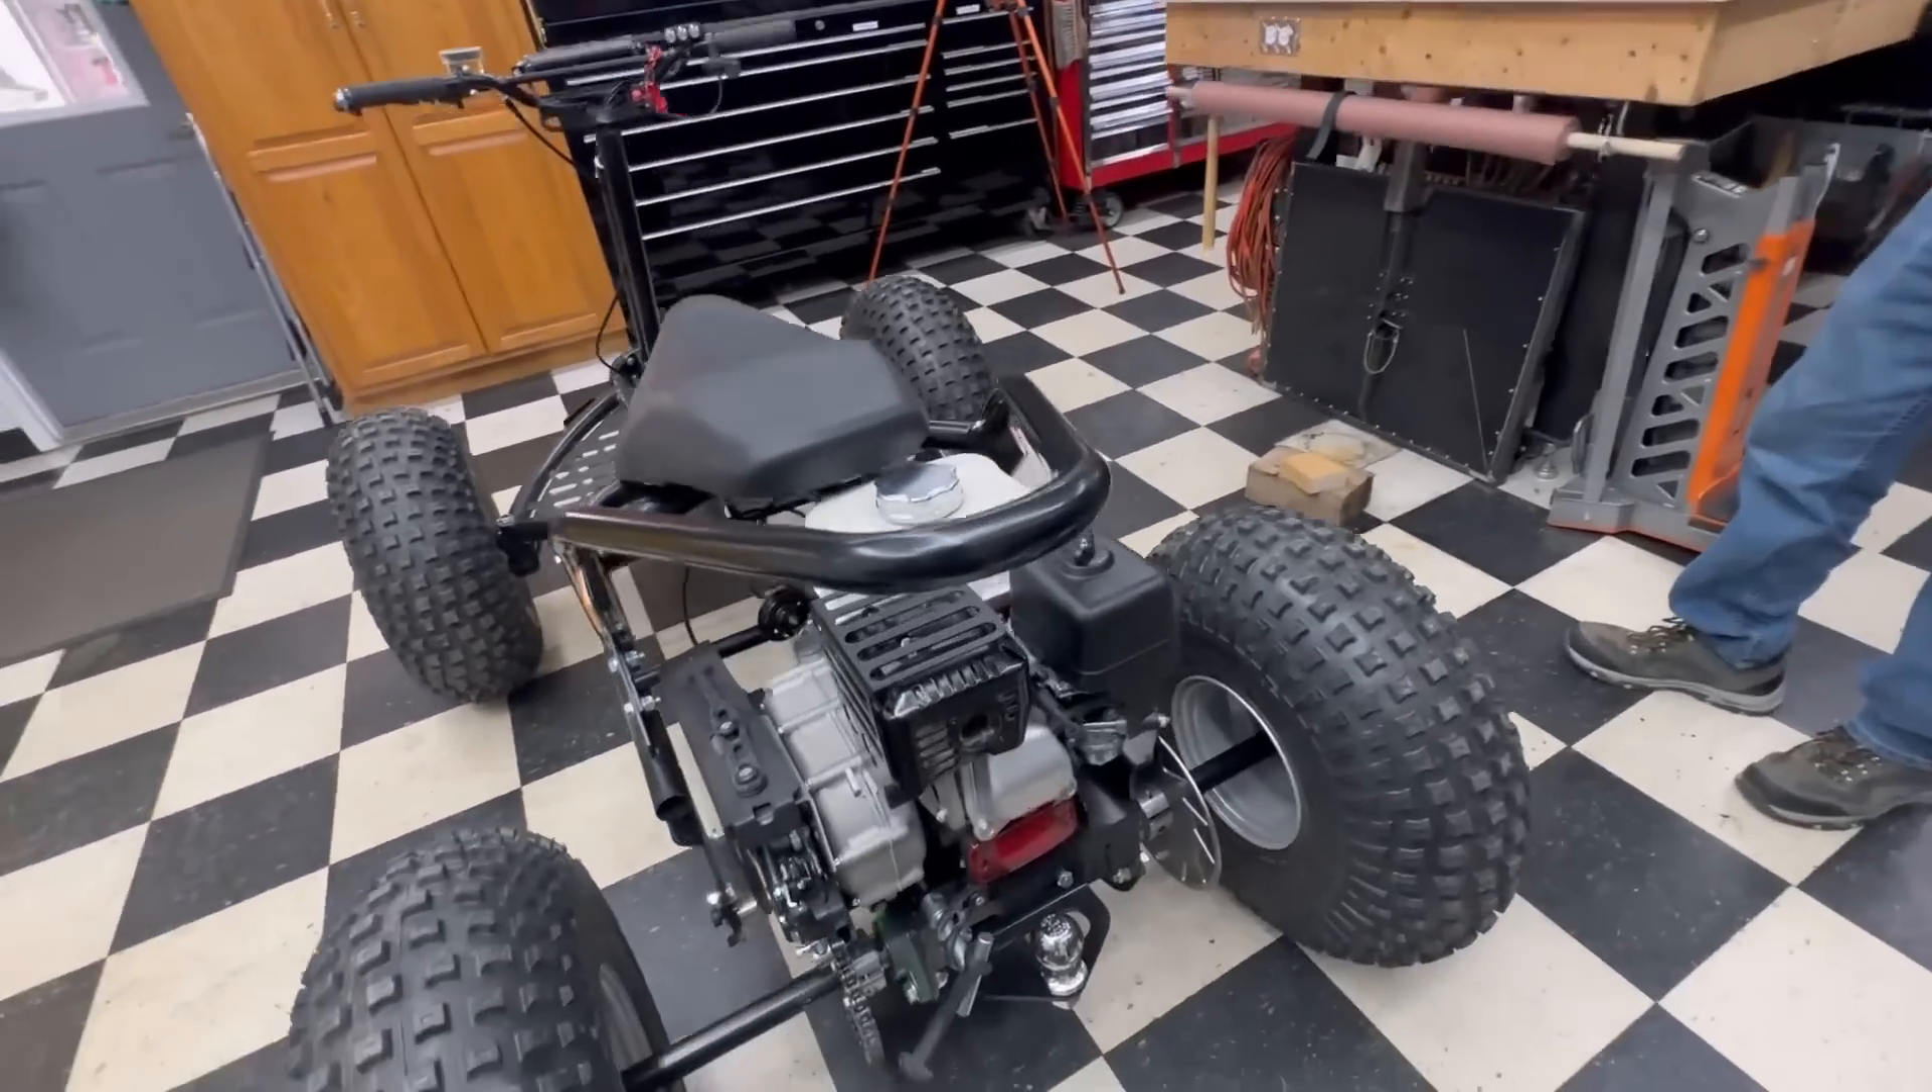All right, so we got the seat on, the electronics are all hooked up, and he's going to go ahead and start this here in a minute, but I wanted to show you guys something.